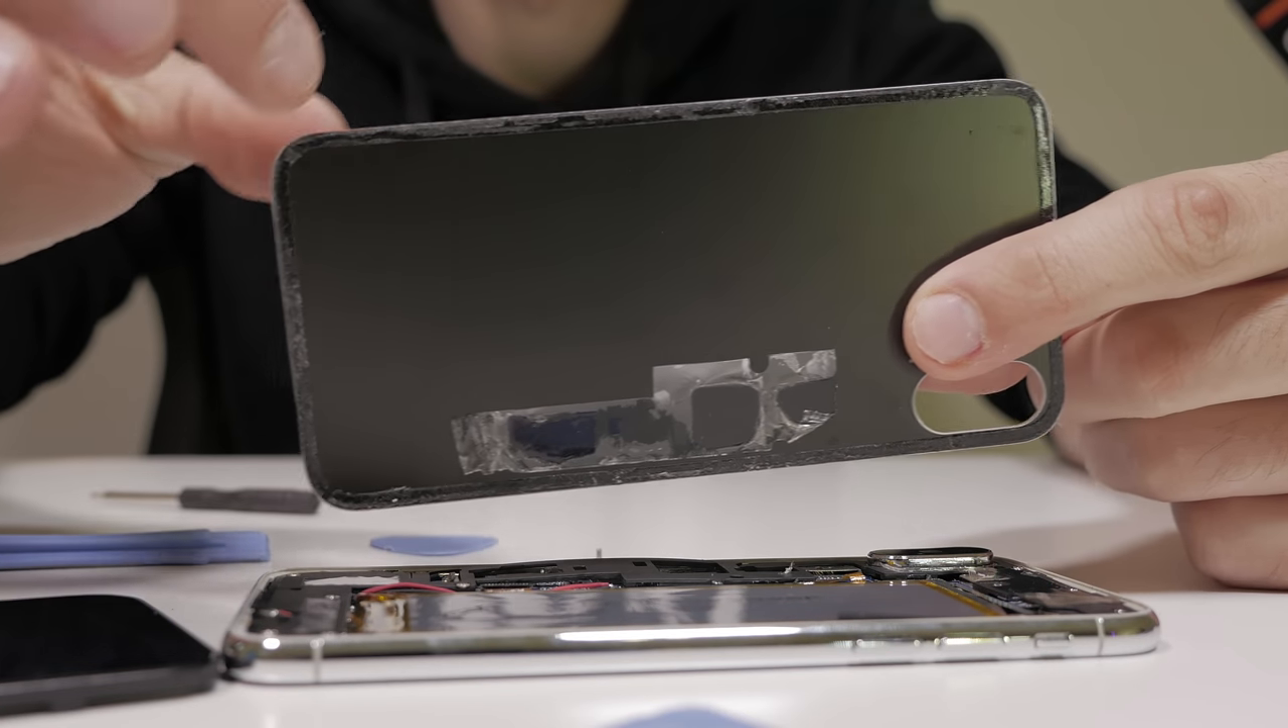Well guys, I managed to remove the back cover.